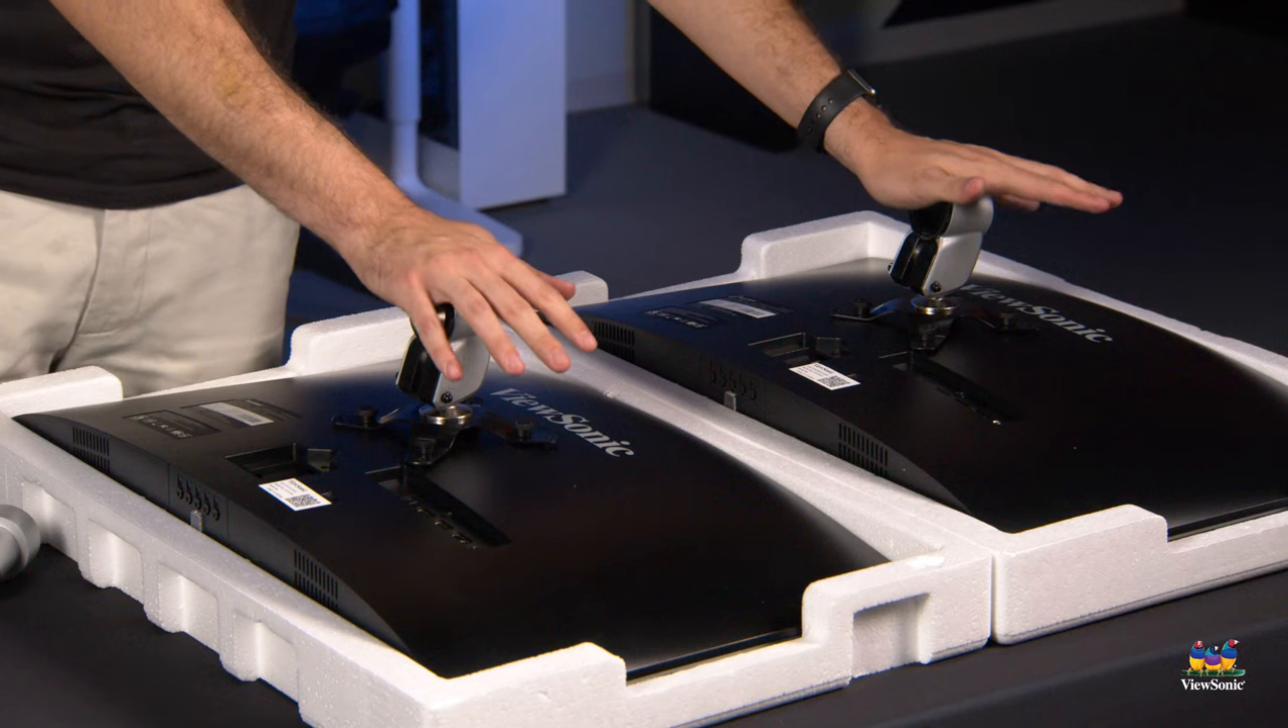Now we have the monitor VESA mounts connected to both of our monitors here.